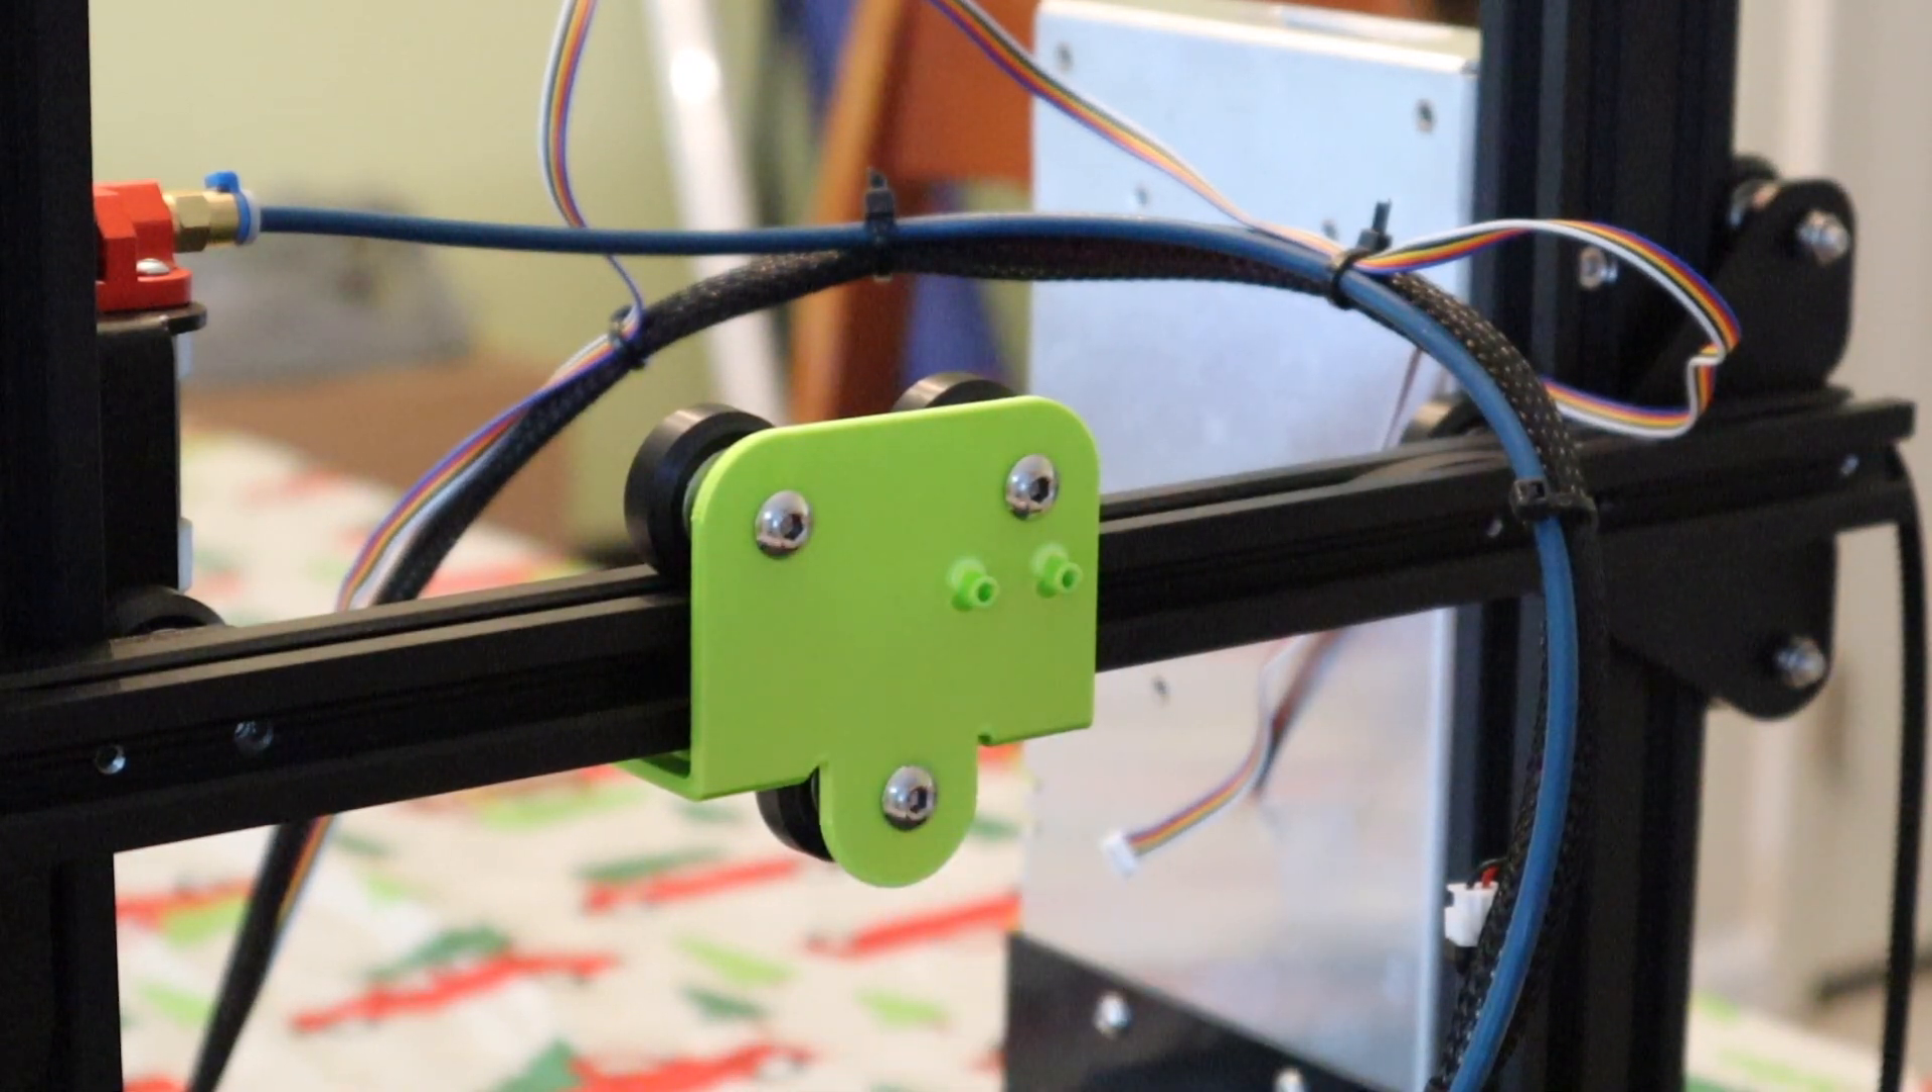Alright so we have our newly designed X carriage mounted up with the wheels on it and it rolls on the X axis perfectly.